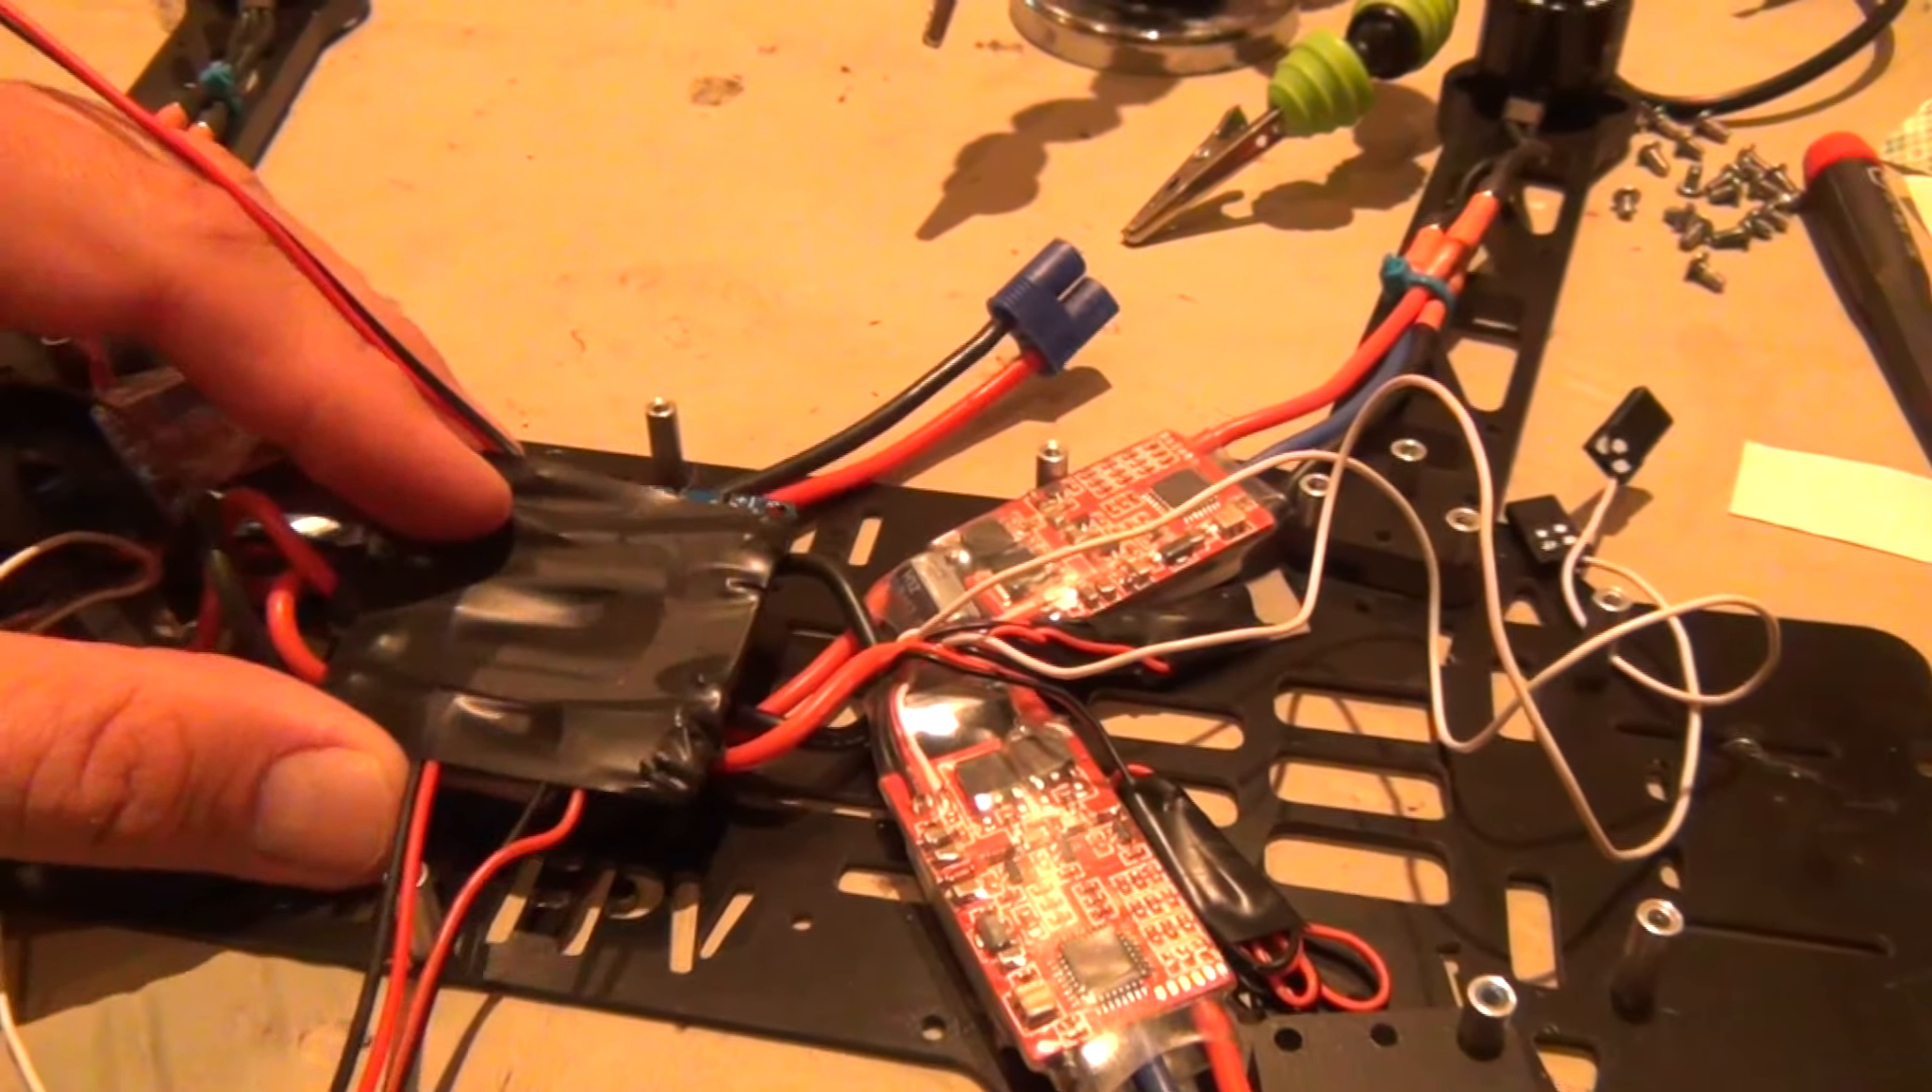Hey guys just got everything soldered up and my distribution board I've got taped up just so since these solder joints are open I don't want it bumping around or anything grounding out.